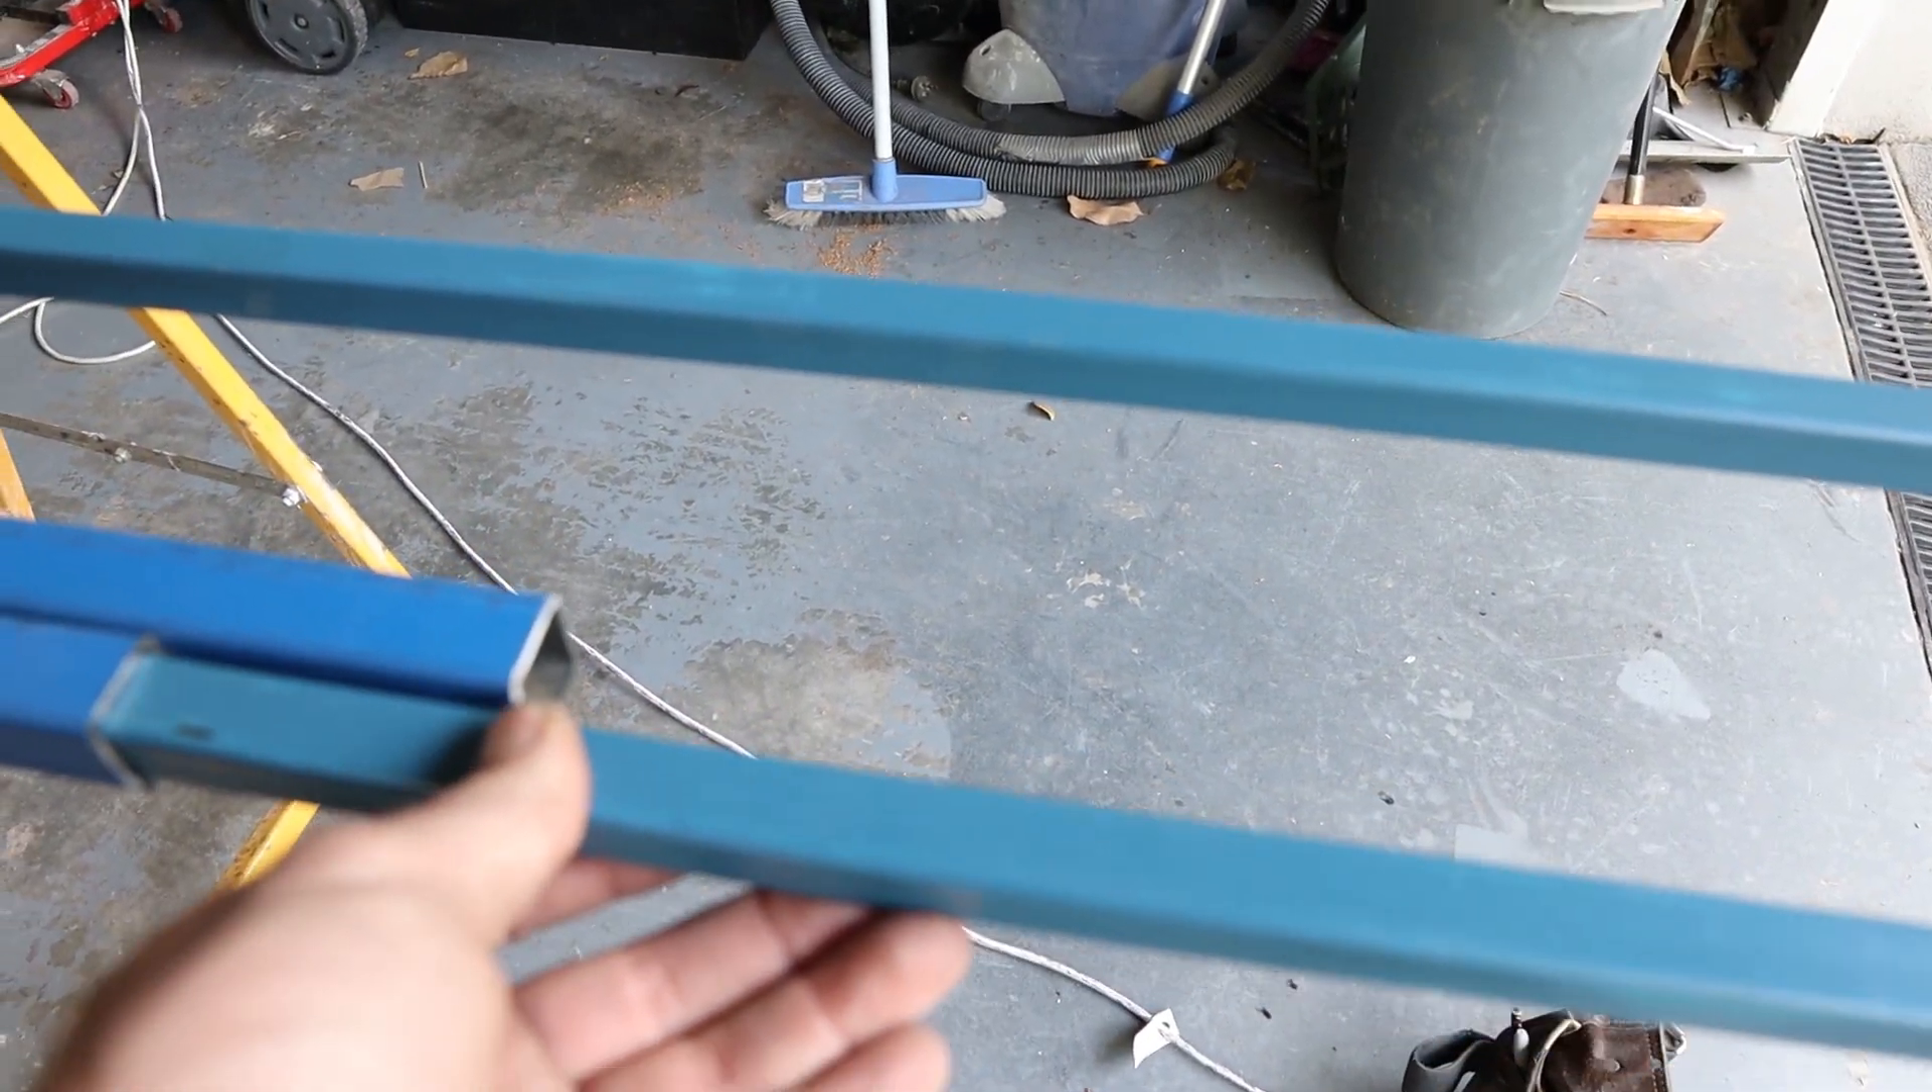I've deliberately got two sizes of steel now one fits inside the other.